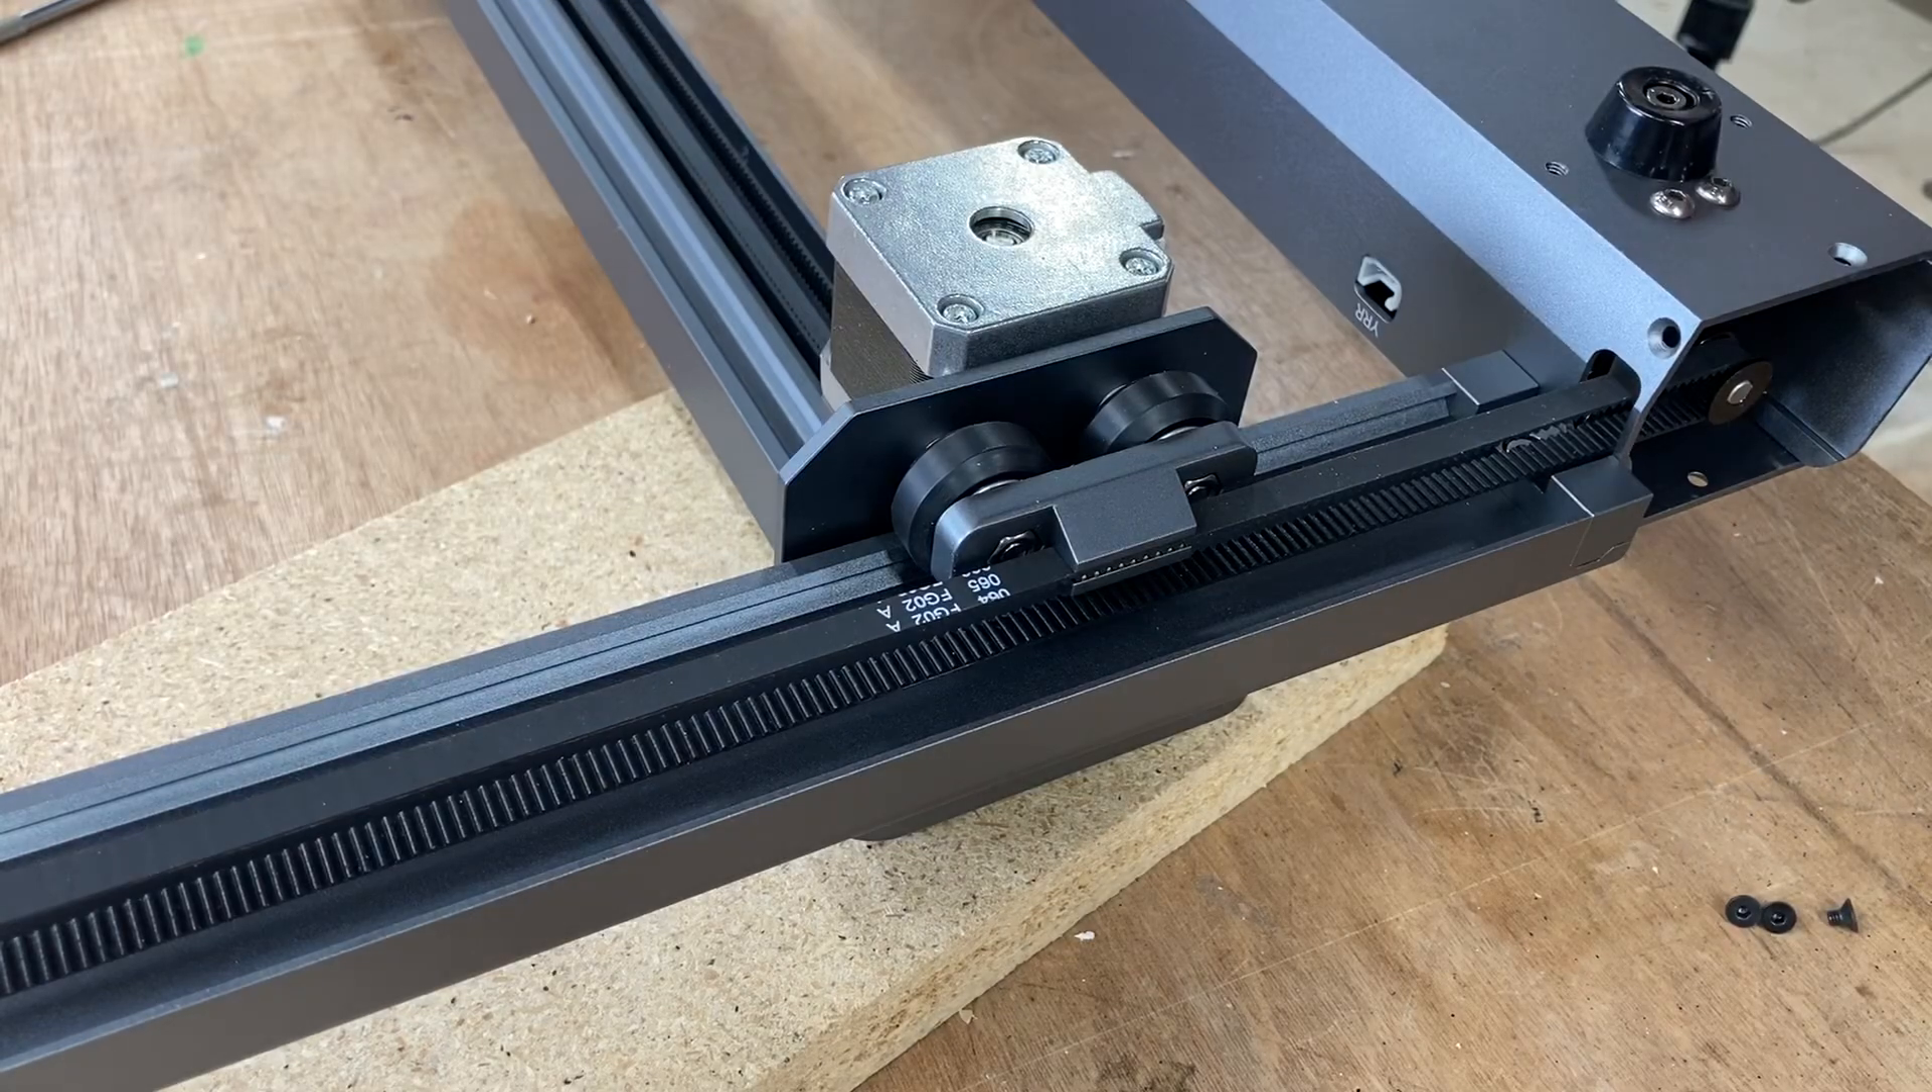At this point, the belts are on.